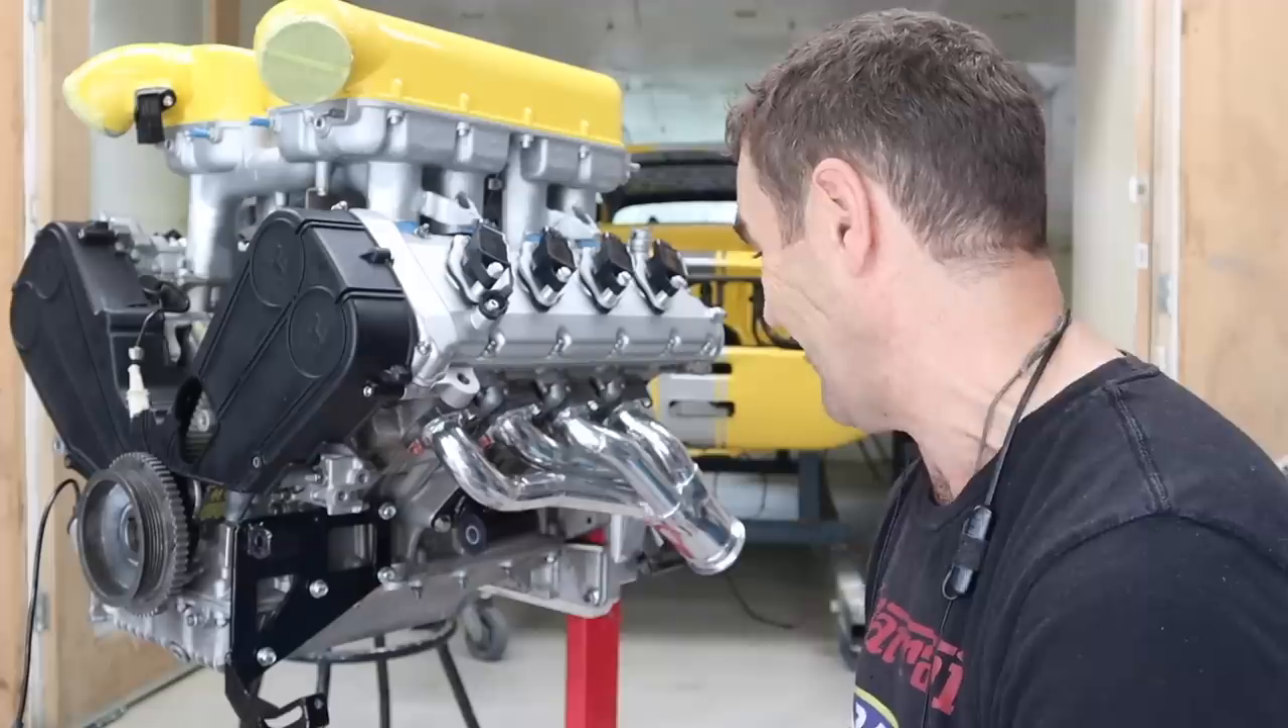All right the headers are on and they are looking really nice.